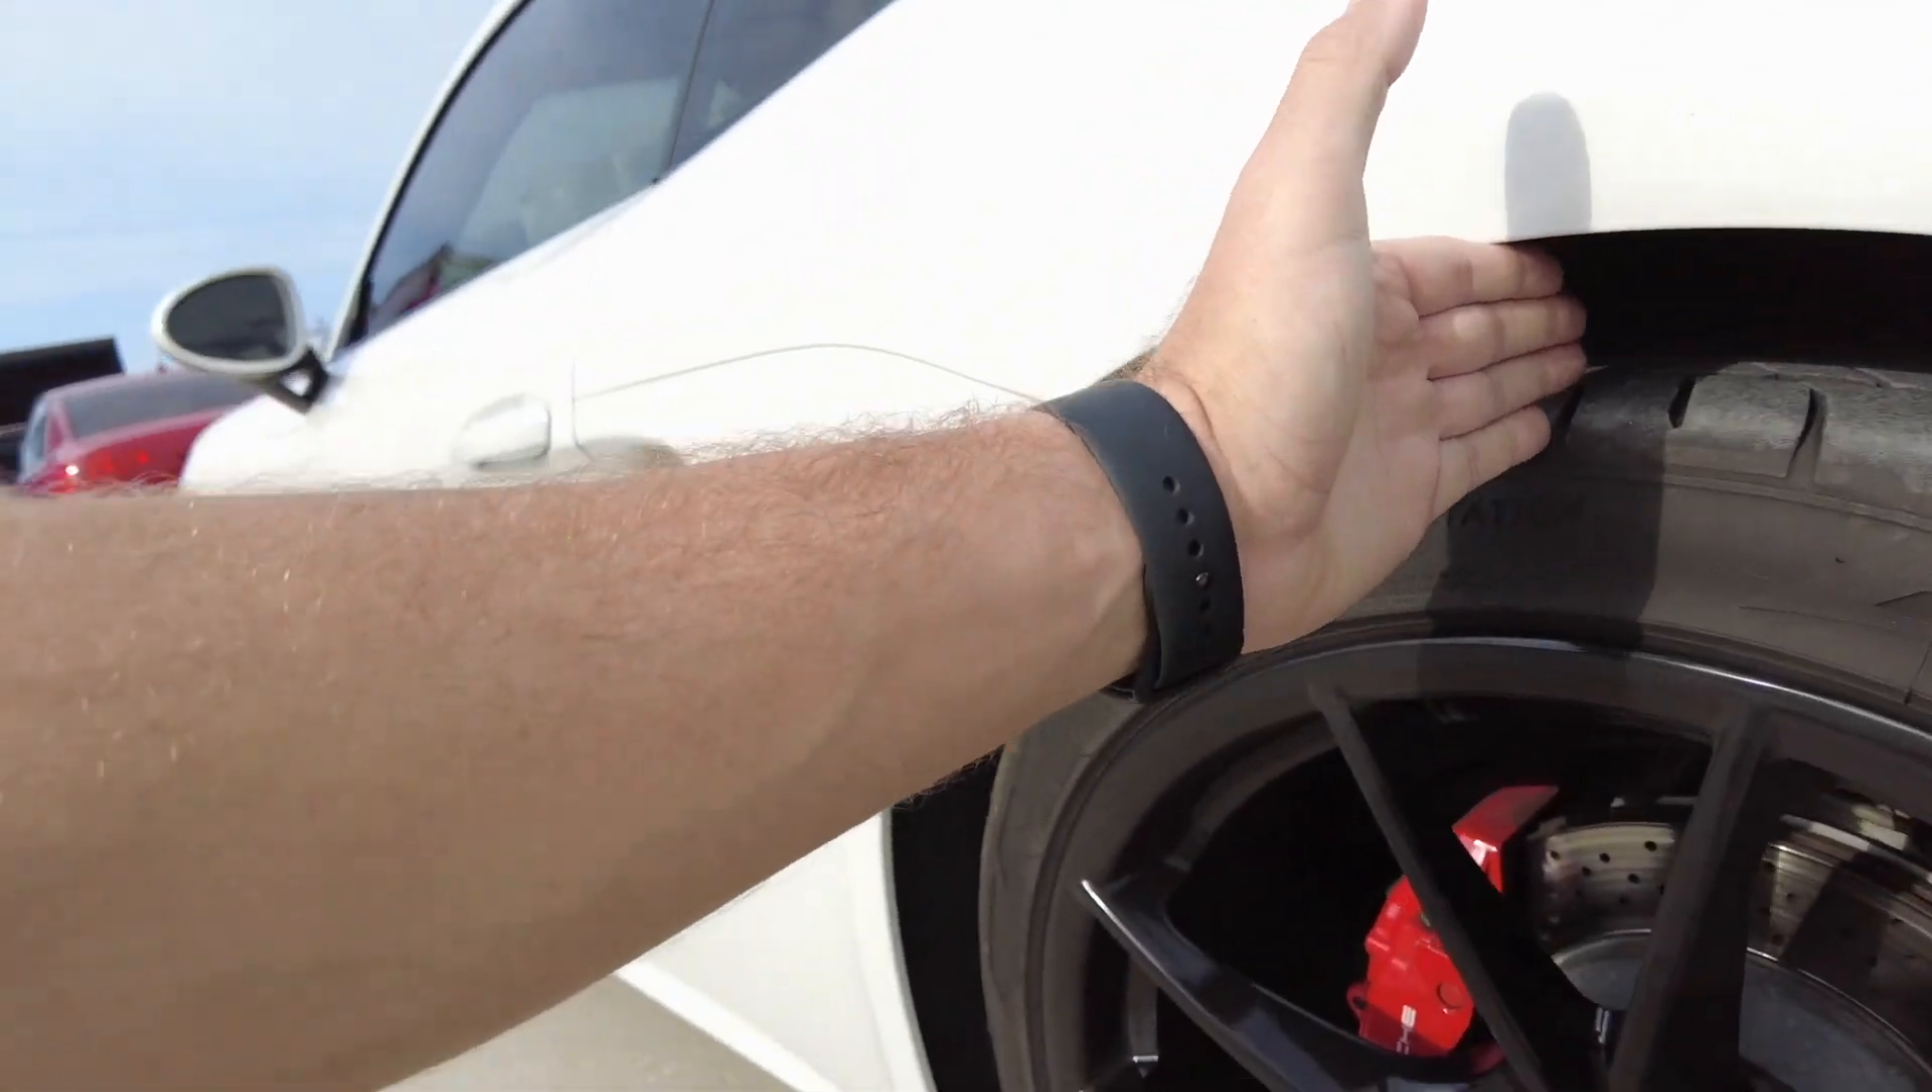You almost have a four-finger gap there.